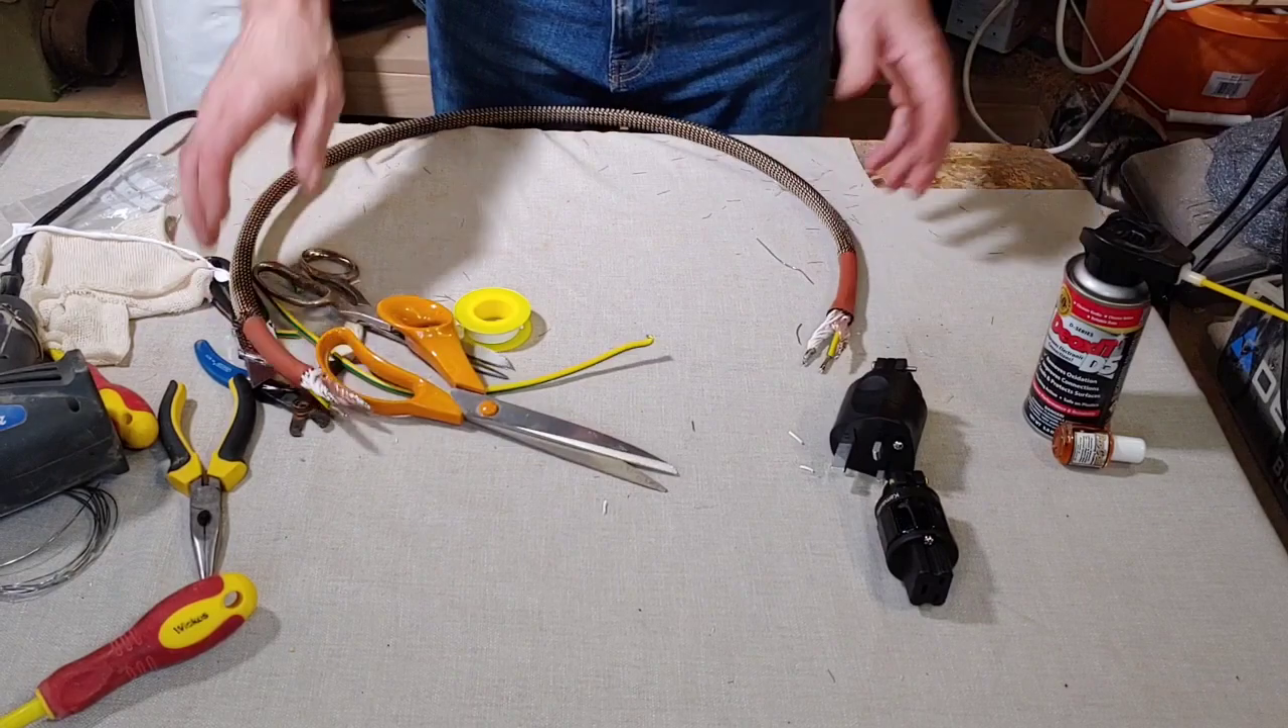So we have now officially got our Cable made up Nice With the heat shrink on it.